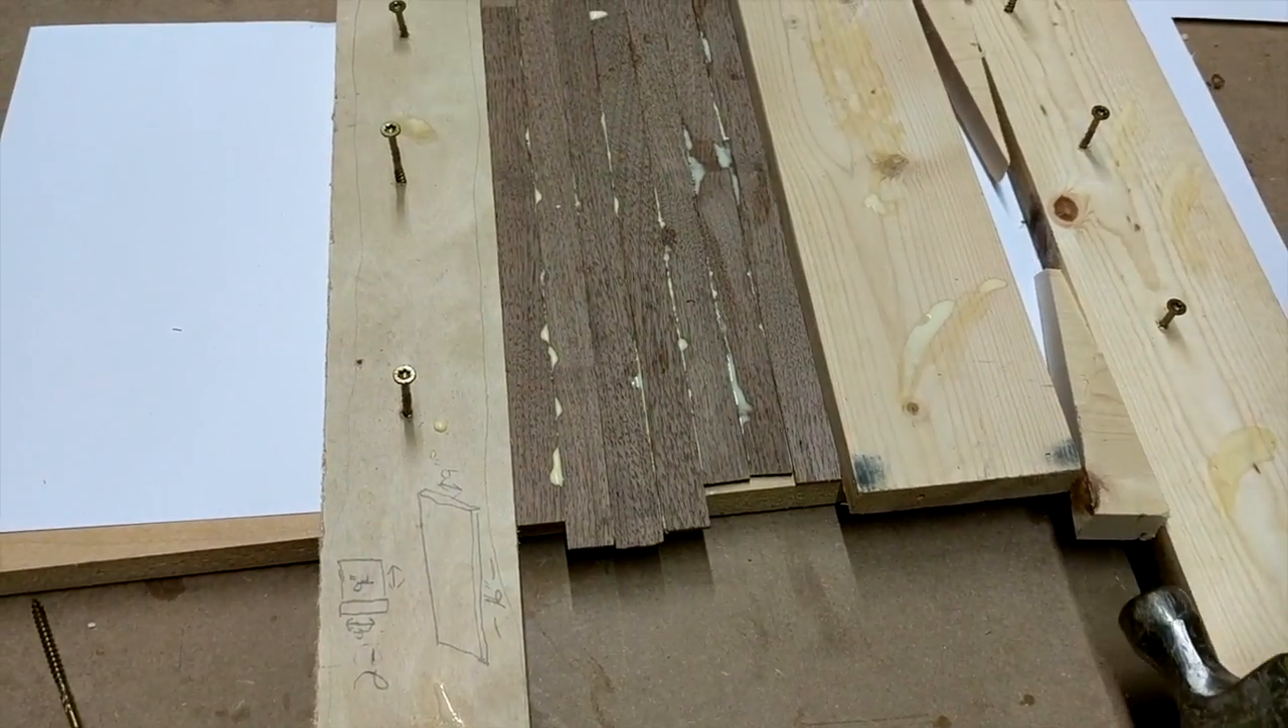So I have three boards. Two of them are screwed to the table.